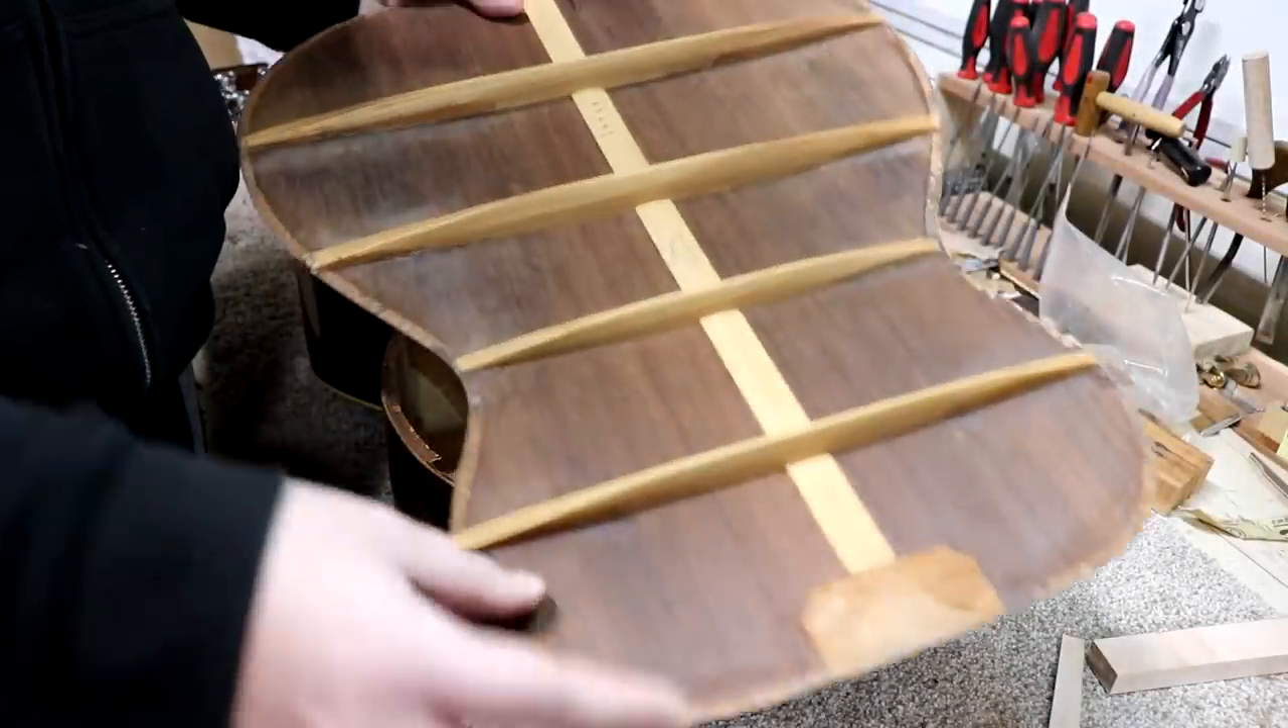You can see we've got all the braces glued back on.